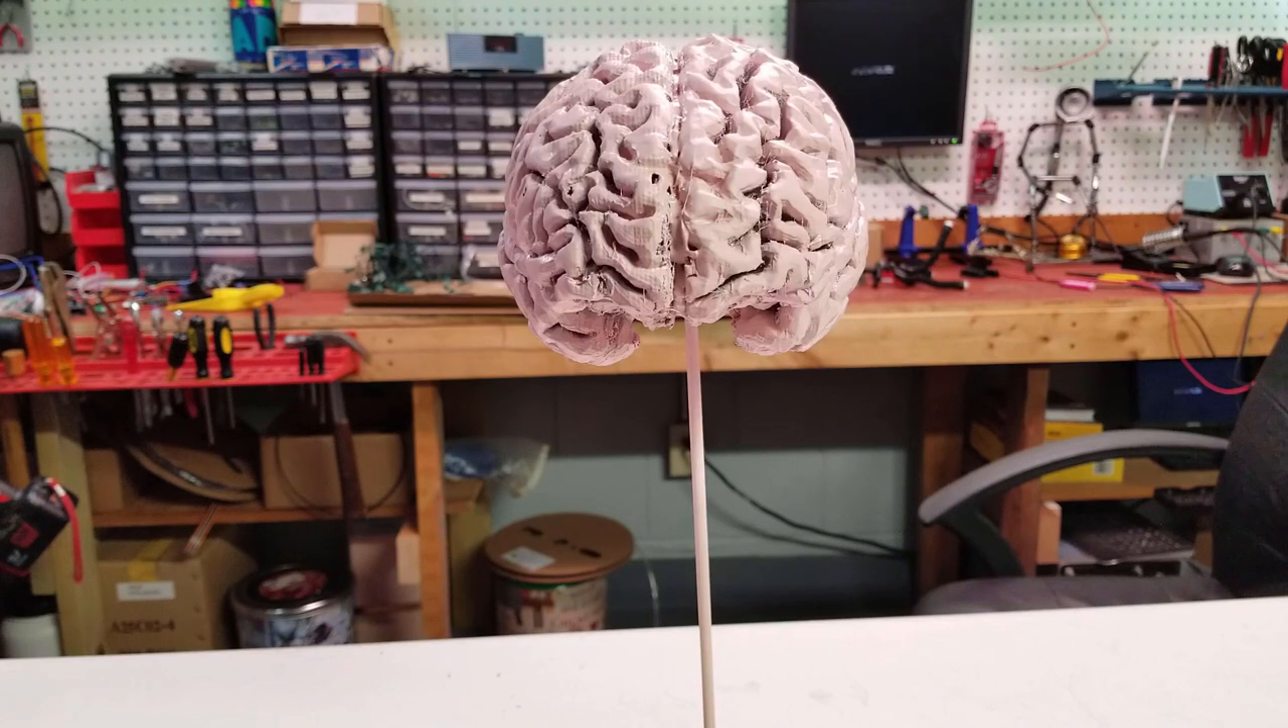So obviously we need the brain stem yet. But before we do that, I think we're going to add a couple of eyeballs.